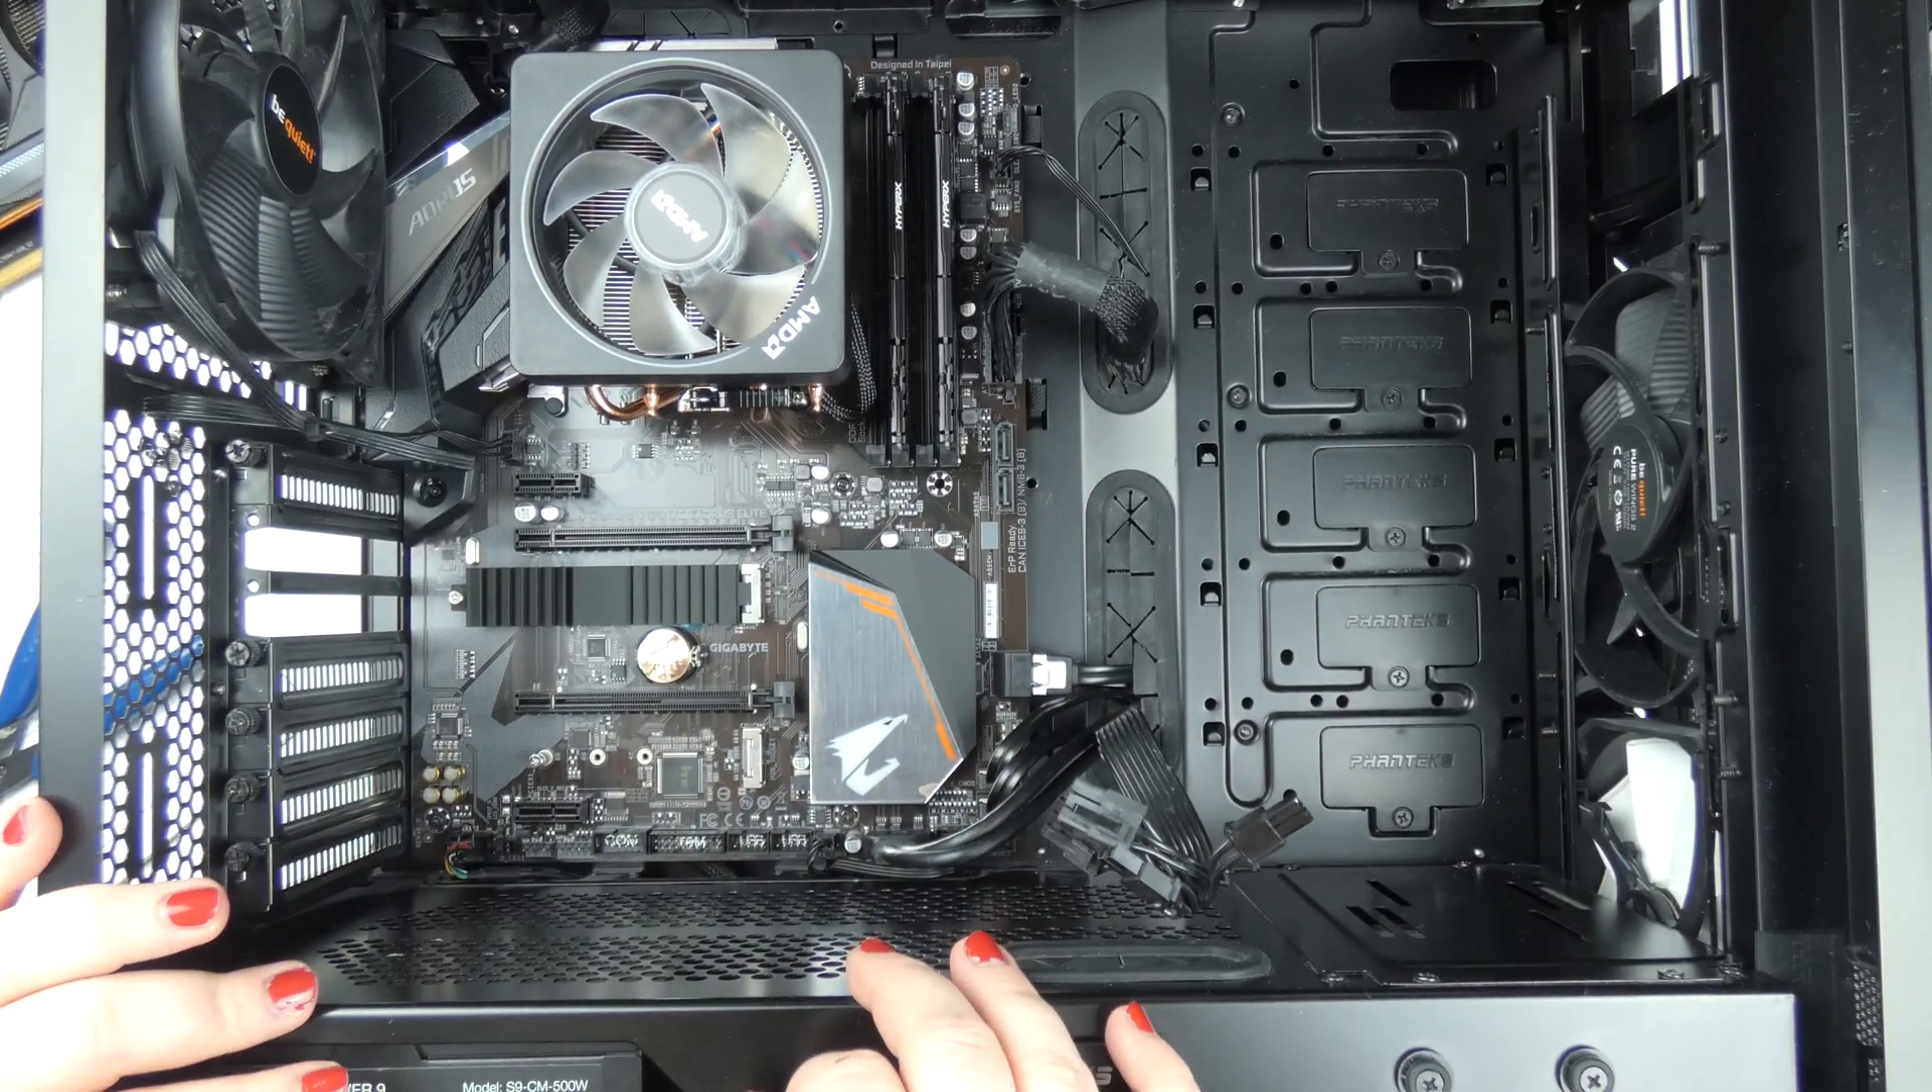Alright, the mainboard is installed, I attached all of the cables, doesn't look perfect, but that's alright.